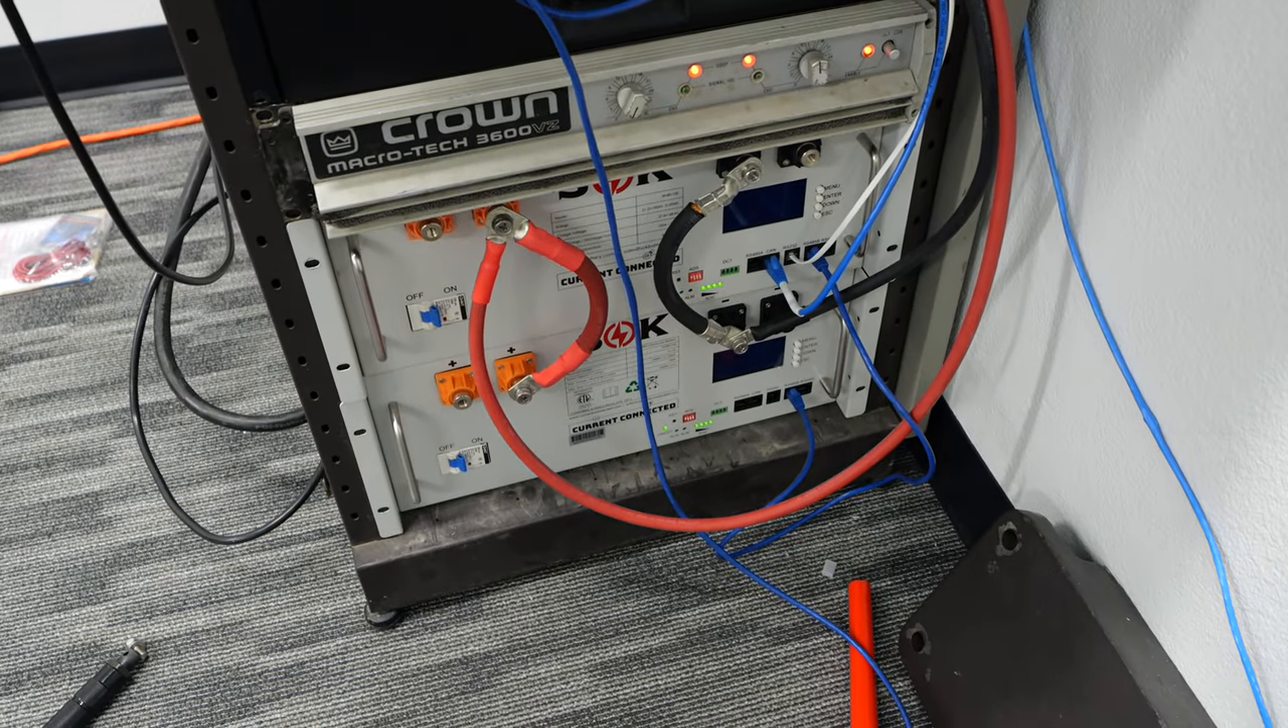I got my cables around the front, just kind of temporarily hooked up.